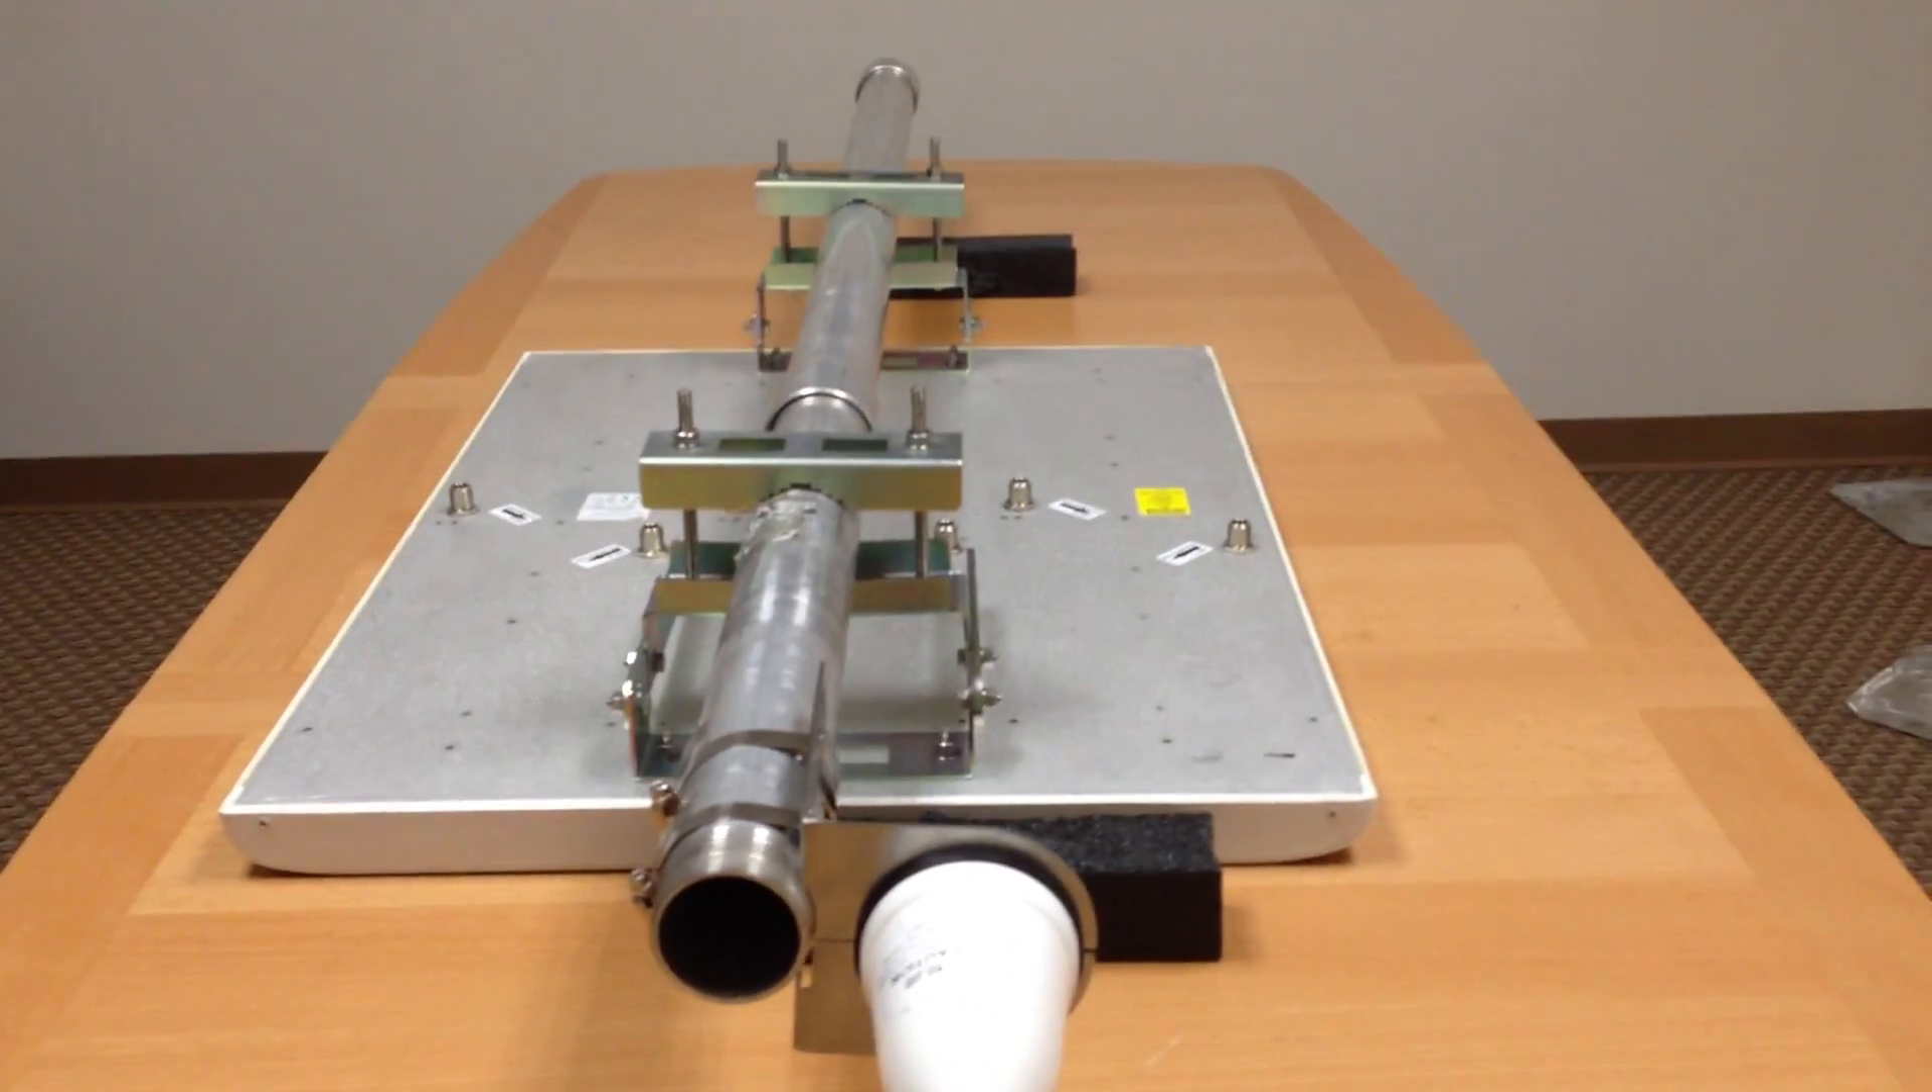And that's it, now the antenna is secured to the pipe.